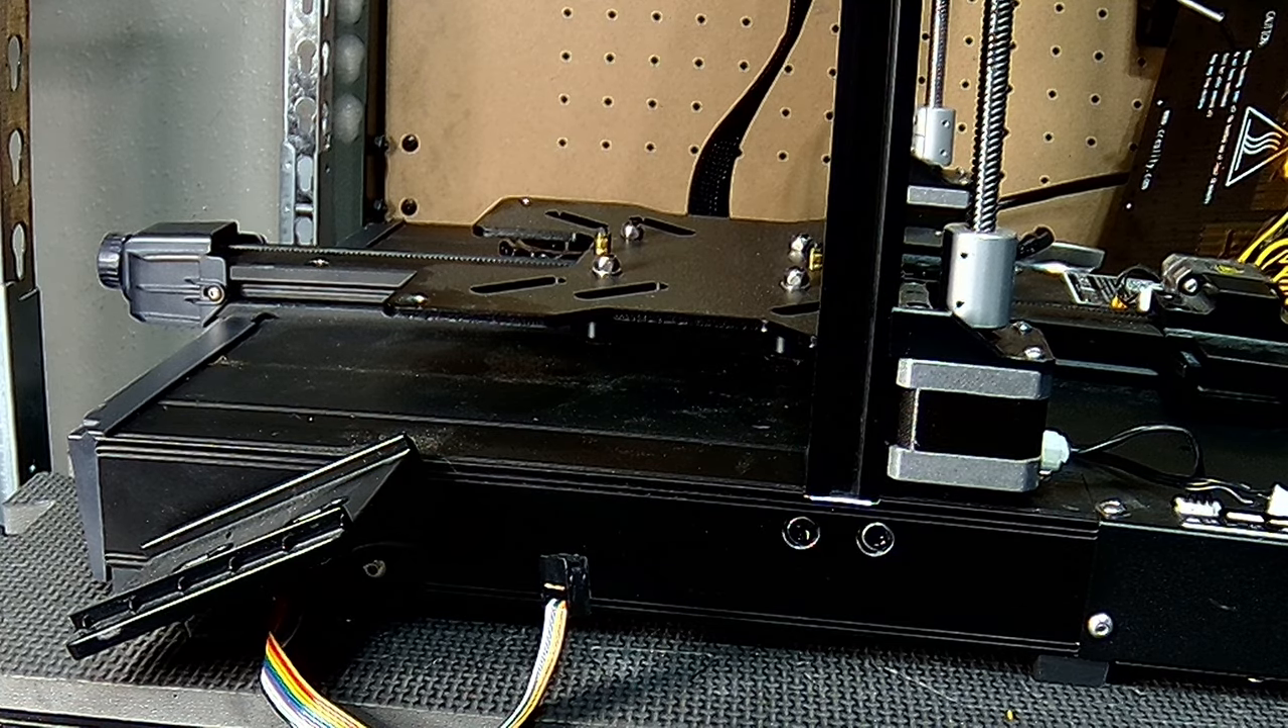So my first step, I've taken the bed totally off.